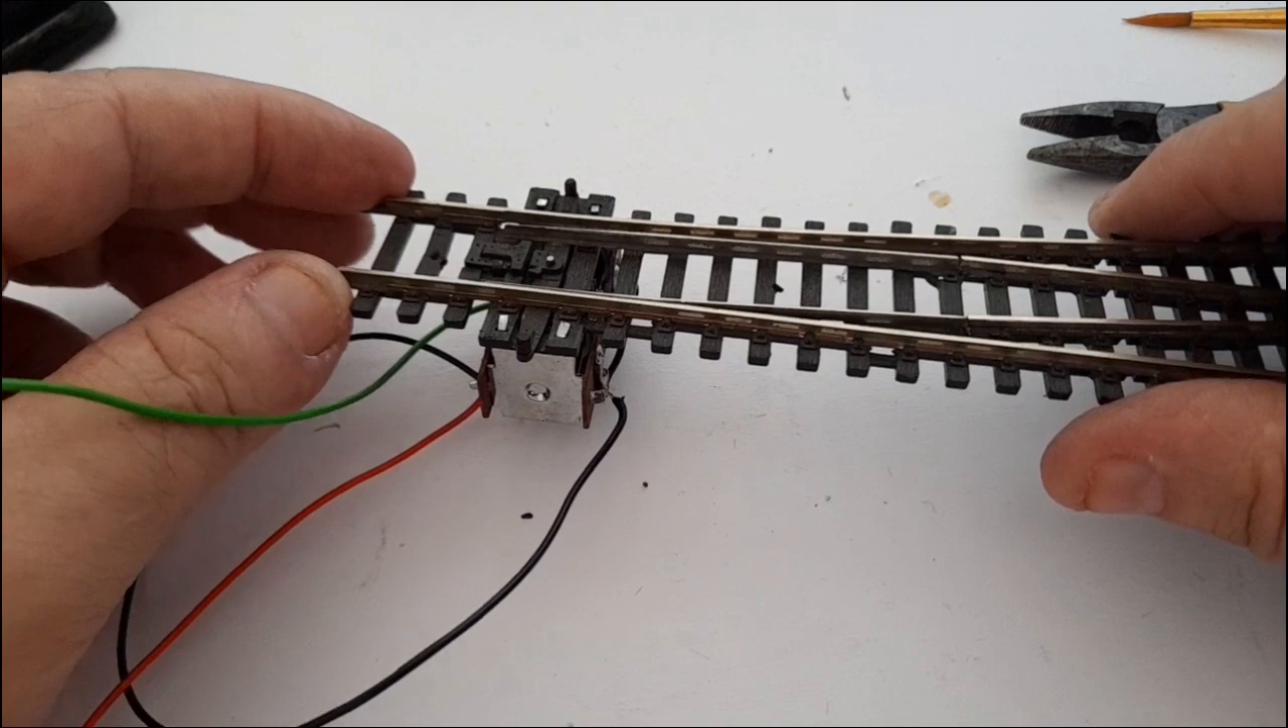So there we have a motor installed and ready to go.